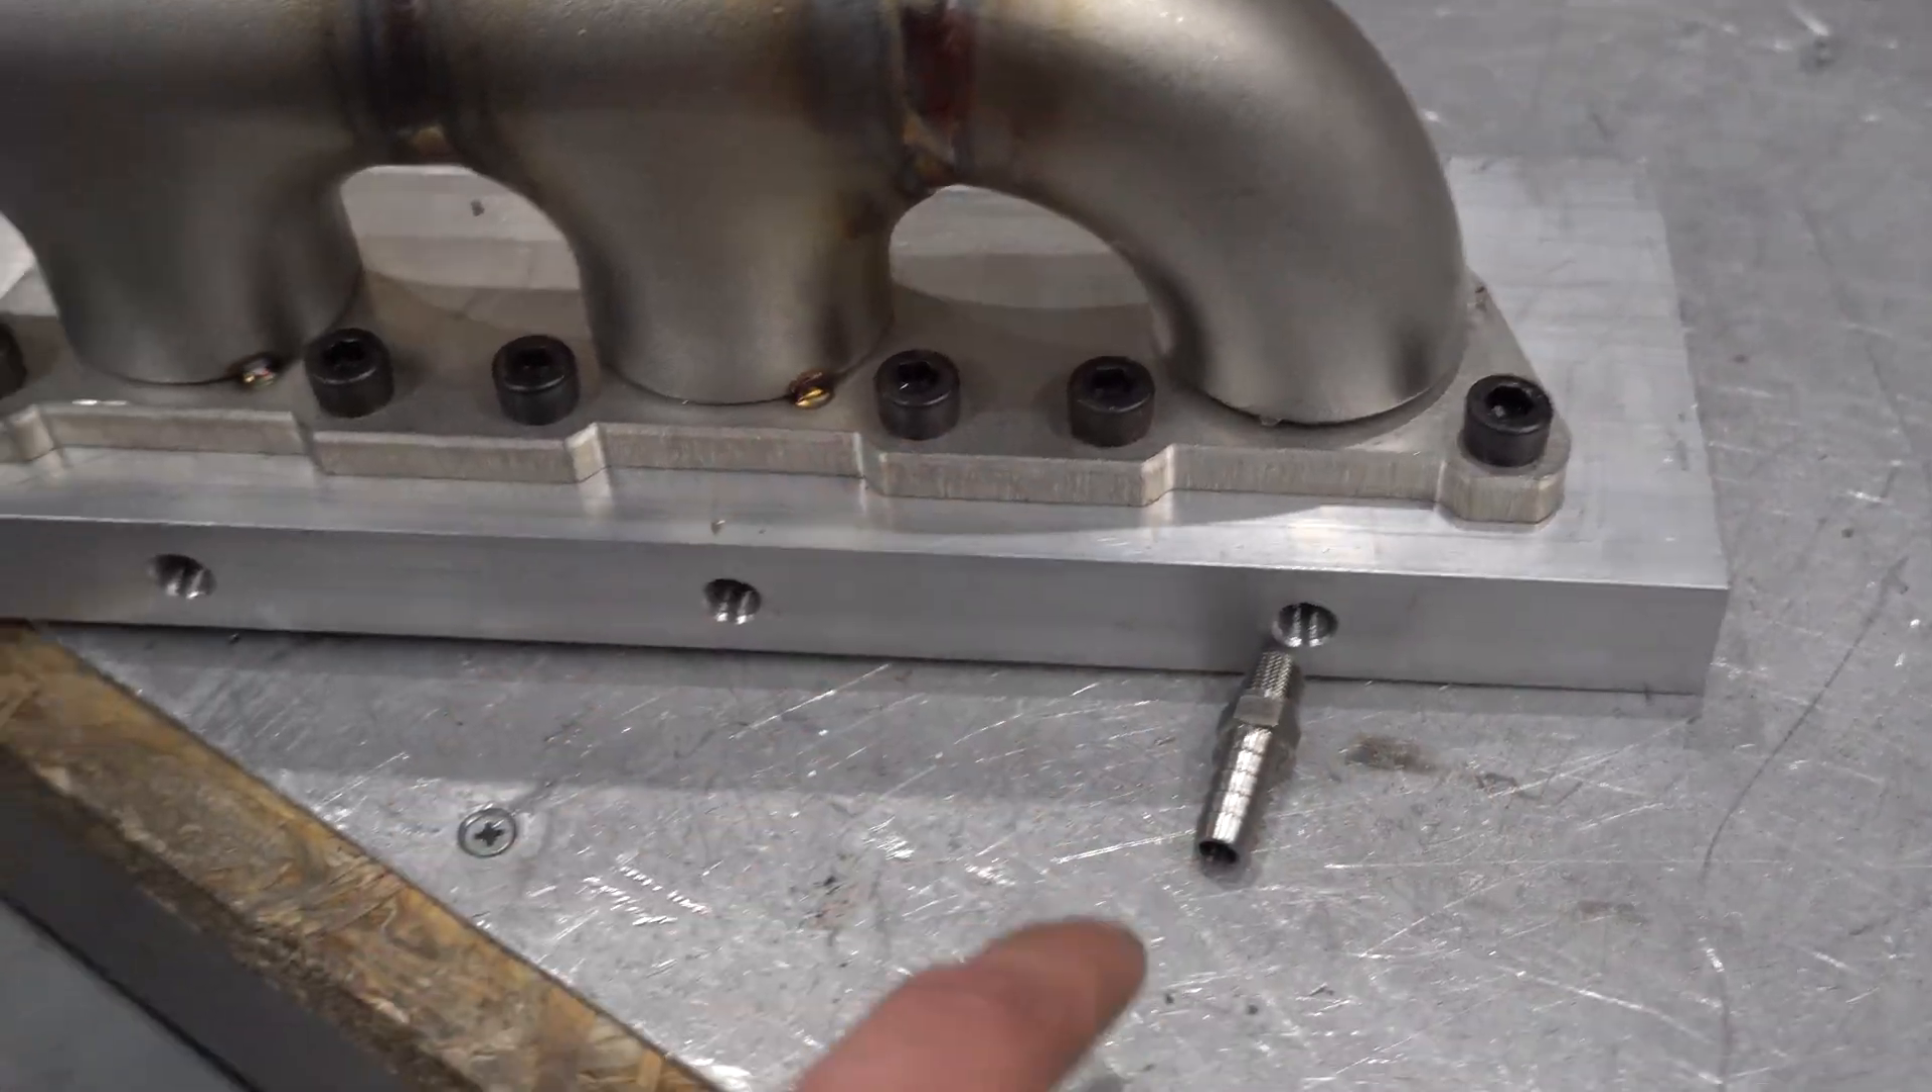So there's the chill block all done bolted down.